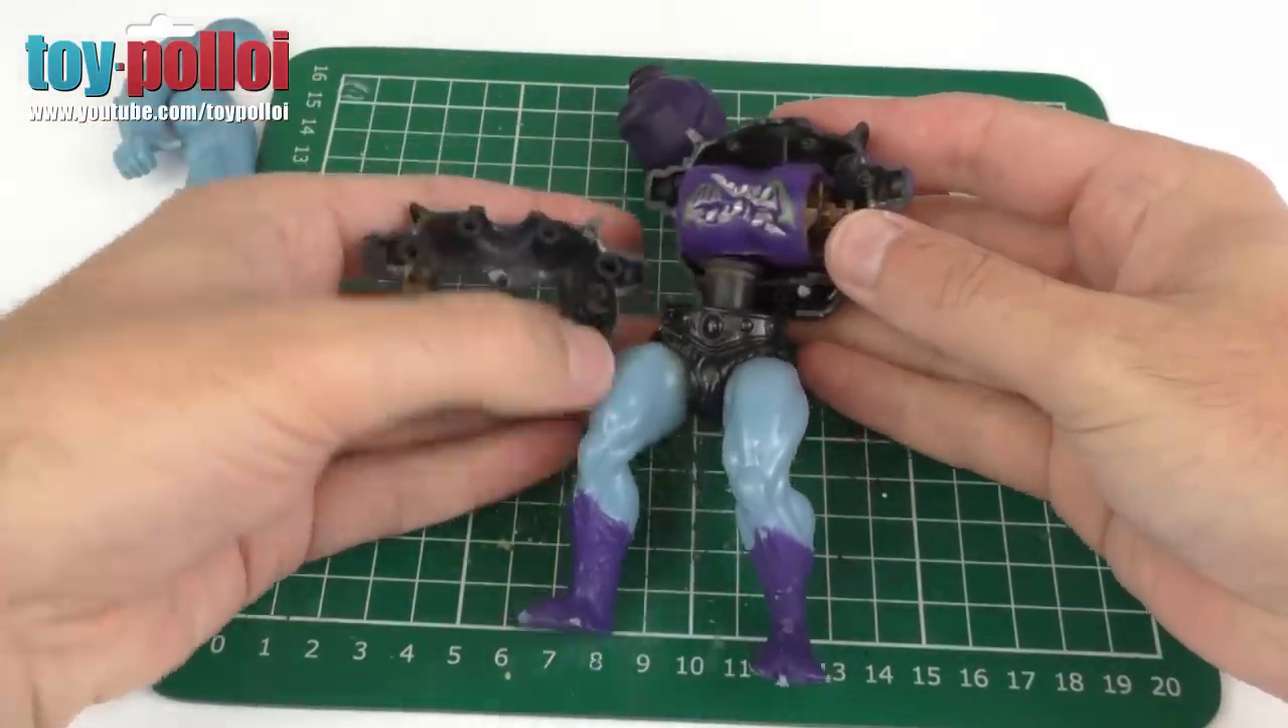And we've now managed to open up a Skeletor.